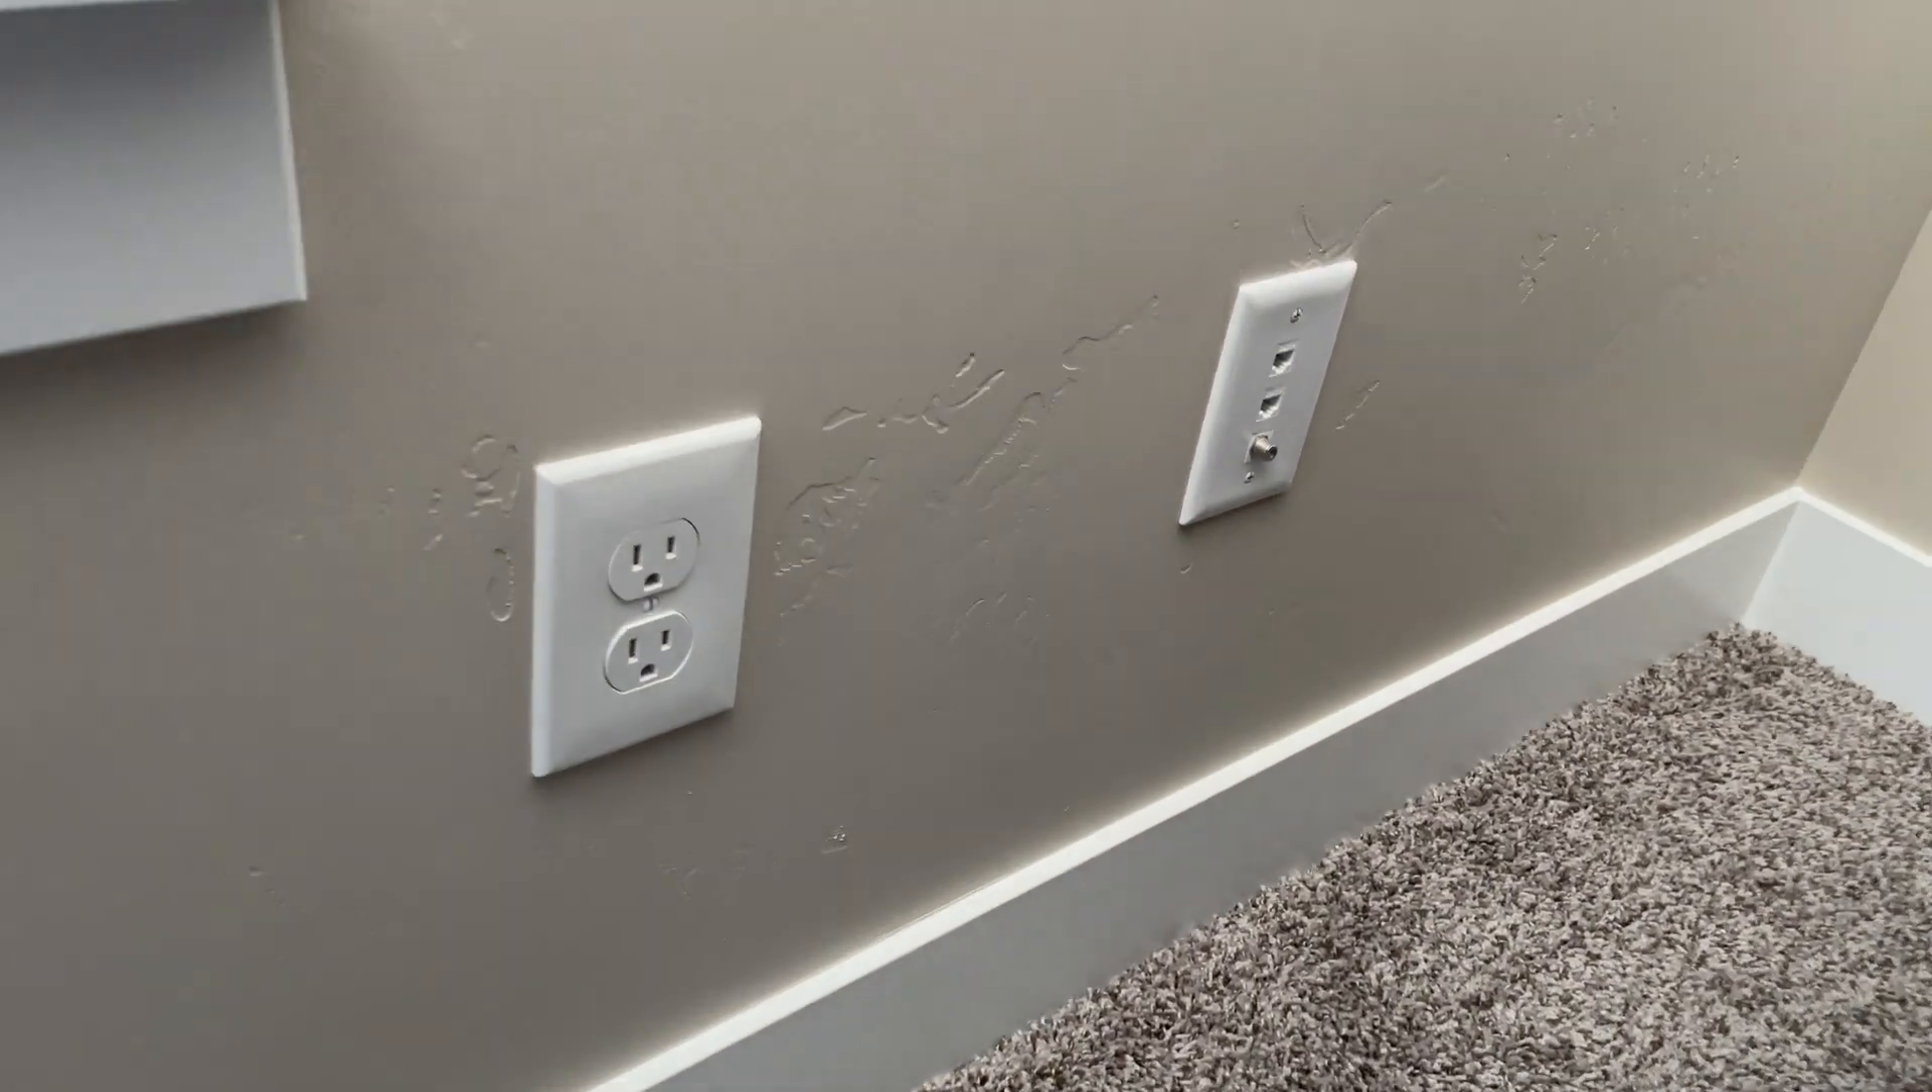This is the finished product upstairs. These are just the outlets that we plug stuff into such as the TV in this shot.